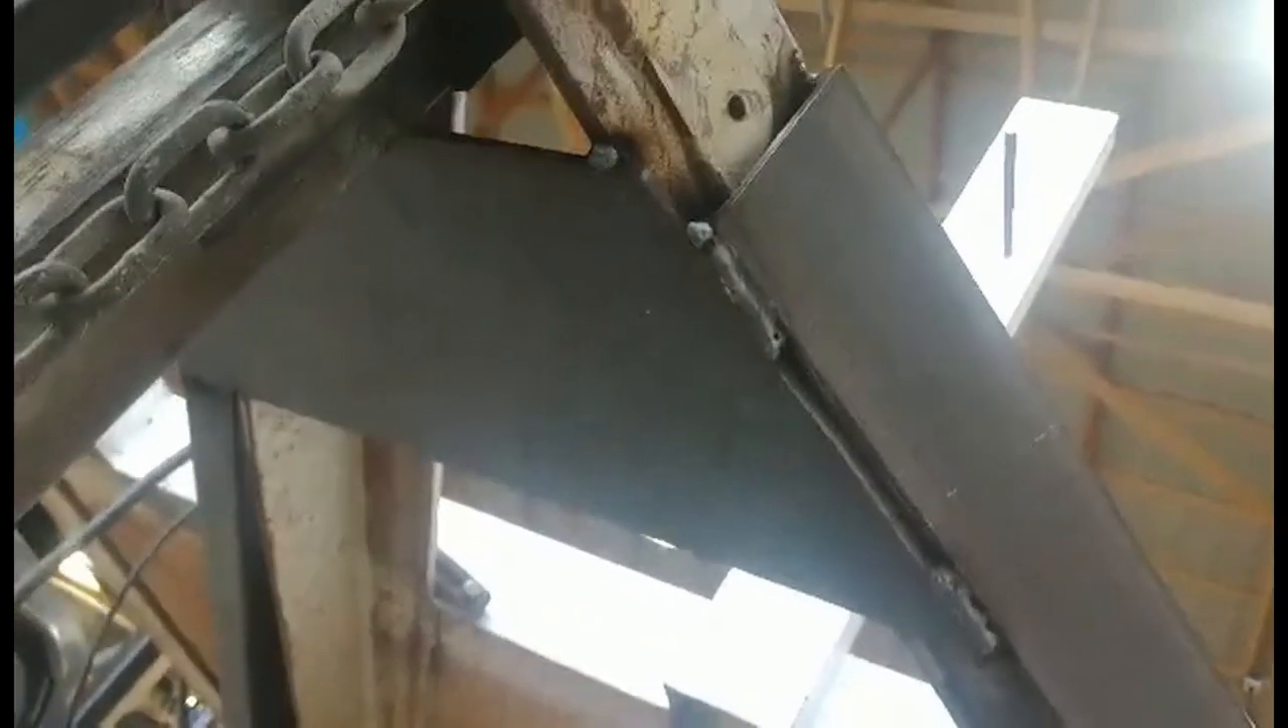All right i didn't record this while i put it in but um i did put a plate across the bottom of this tongue as you can see it's a pretty big plate.